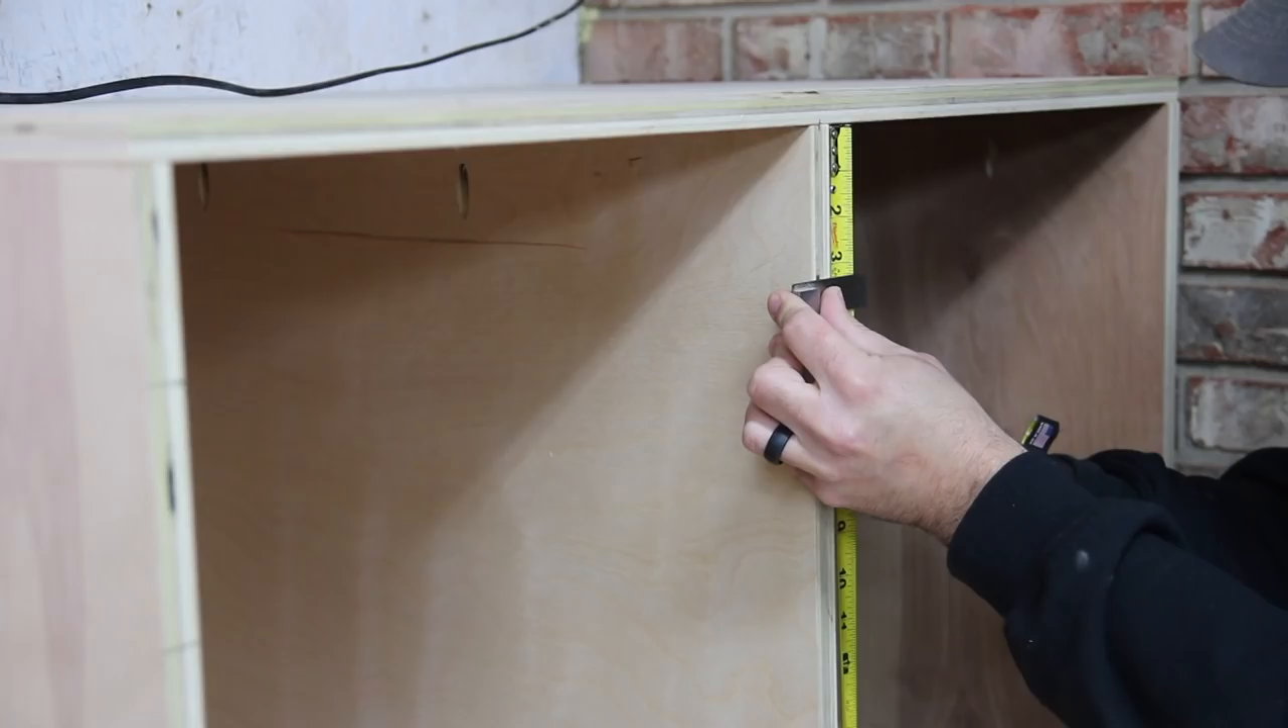This is the basically the shell here I've got to go in now and add in the drawer slides.